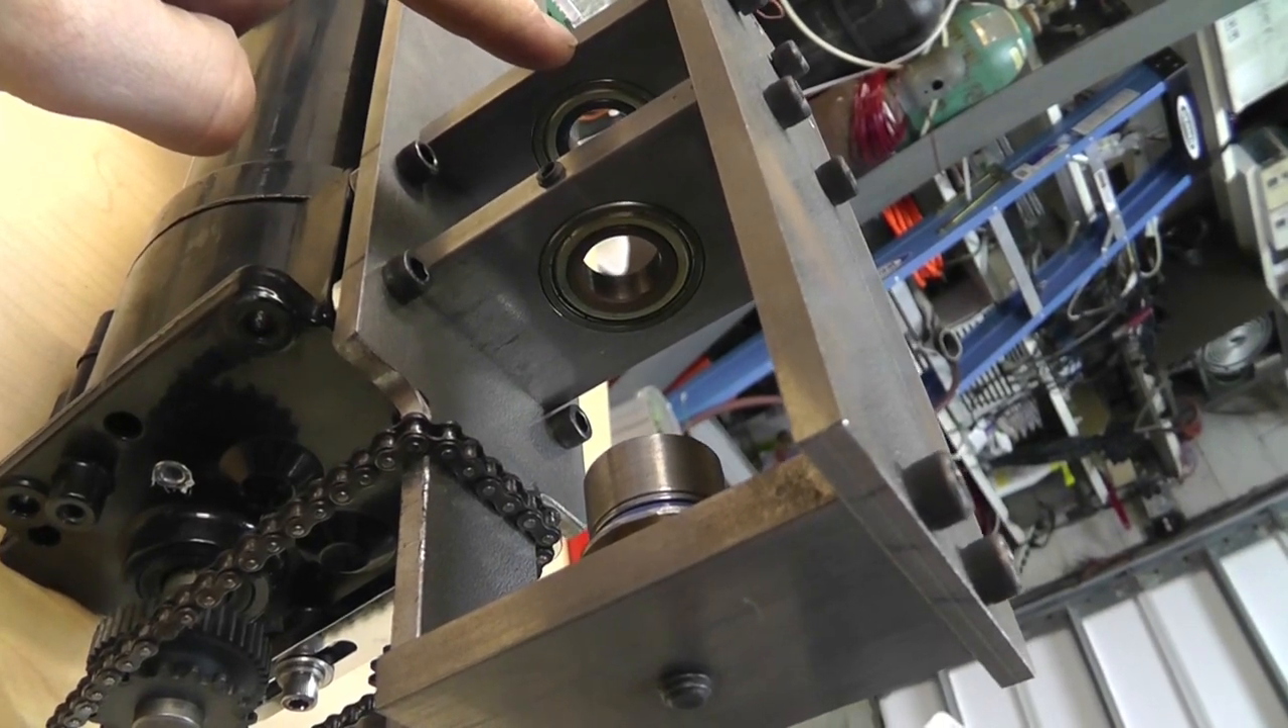Um i've got two bearings inside of here and i did just machine i machined all these blocks together um not including the stainless piece on the end here.